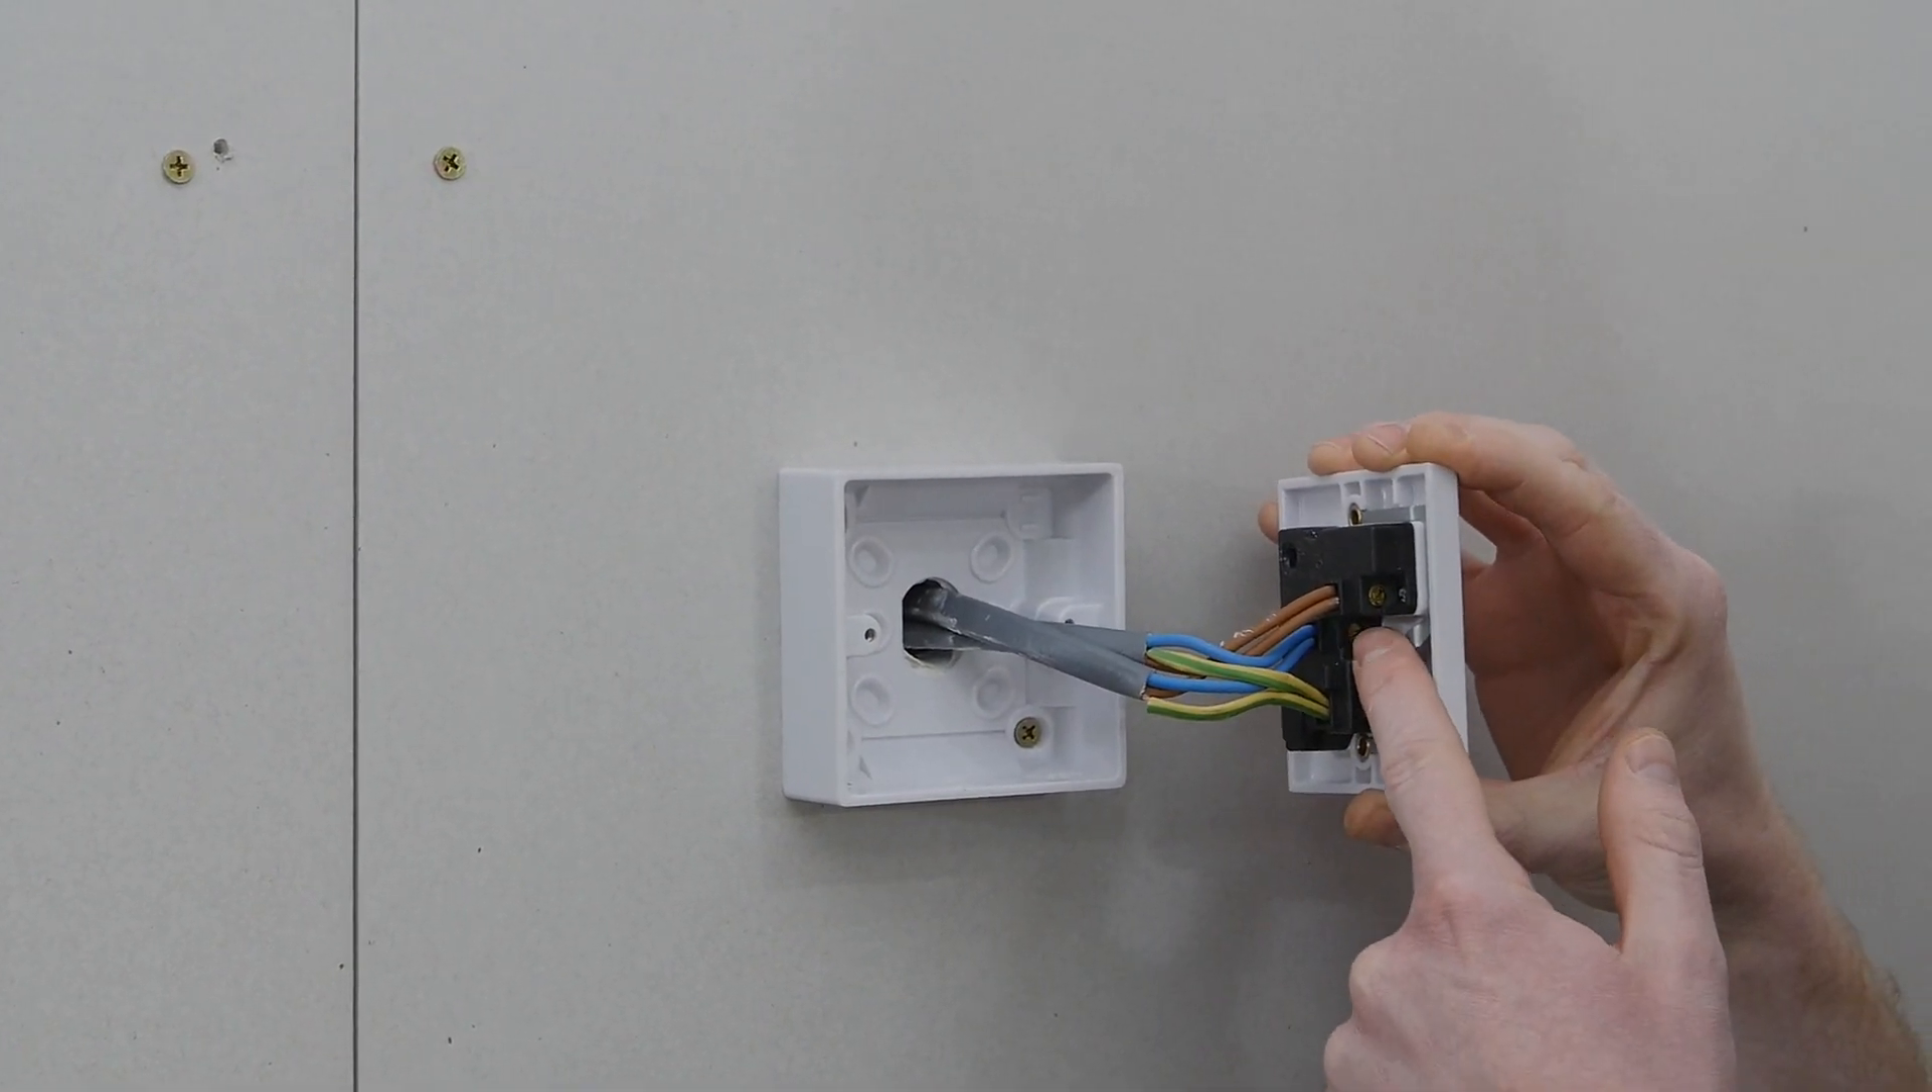With both screws removed I'm just going to carefully pull on the front of the socket so I can show you the wiring behind and access it easily.